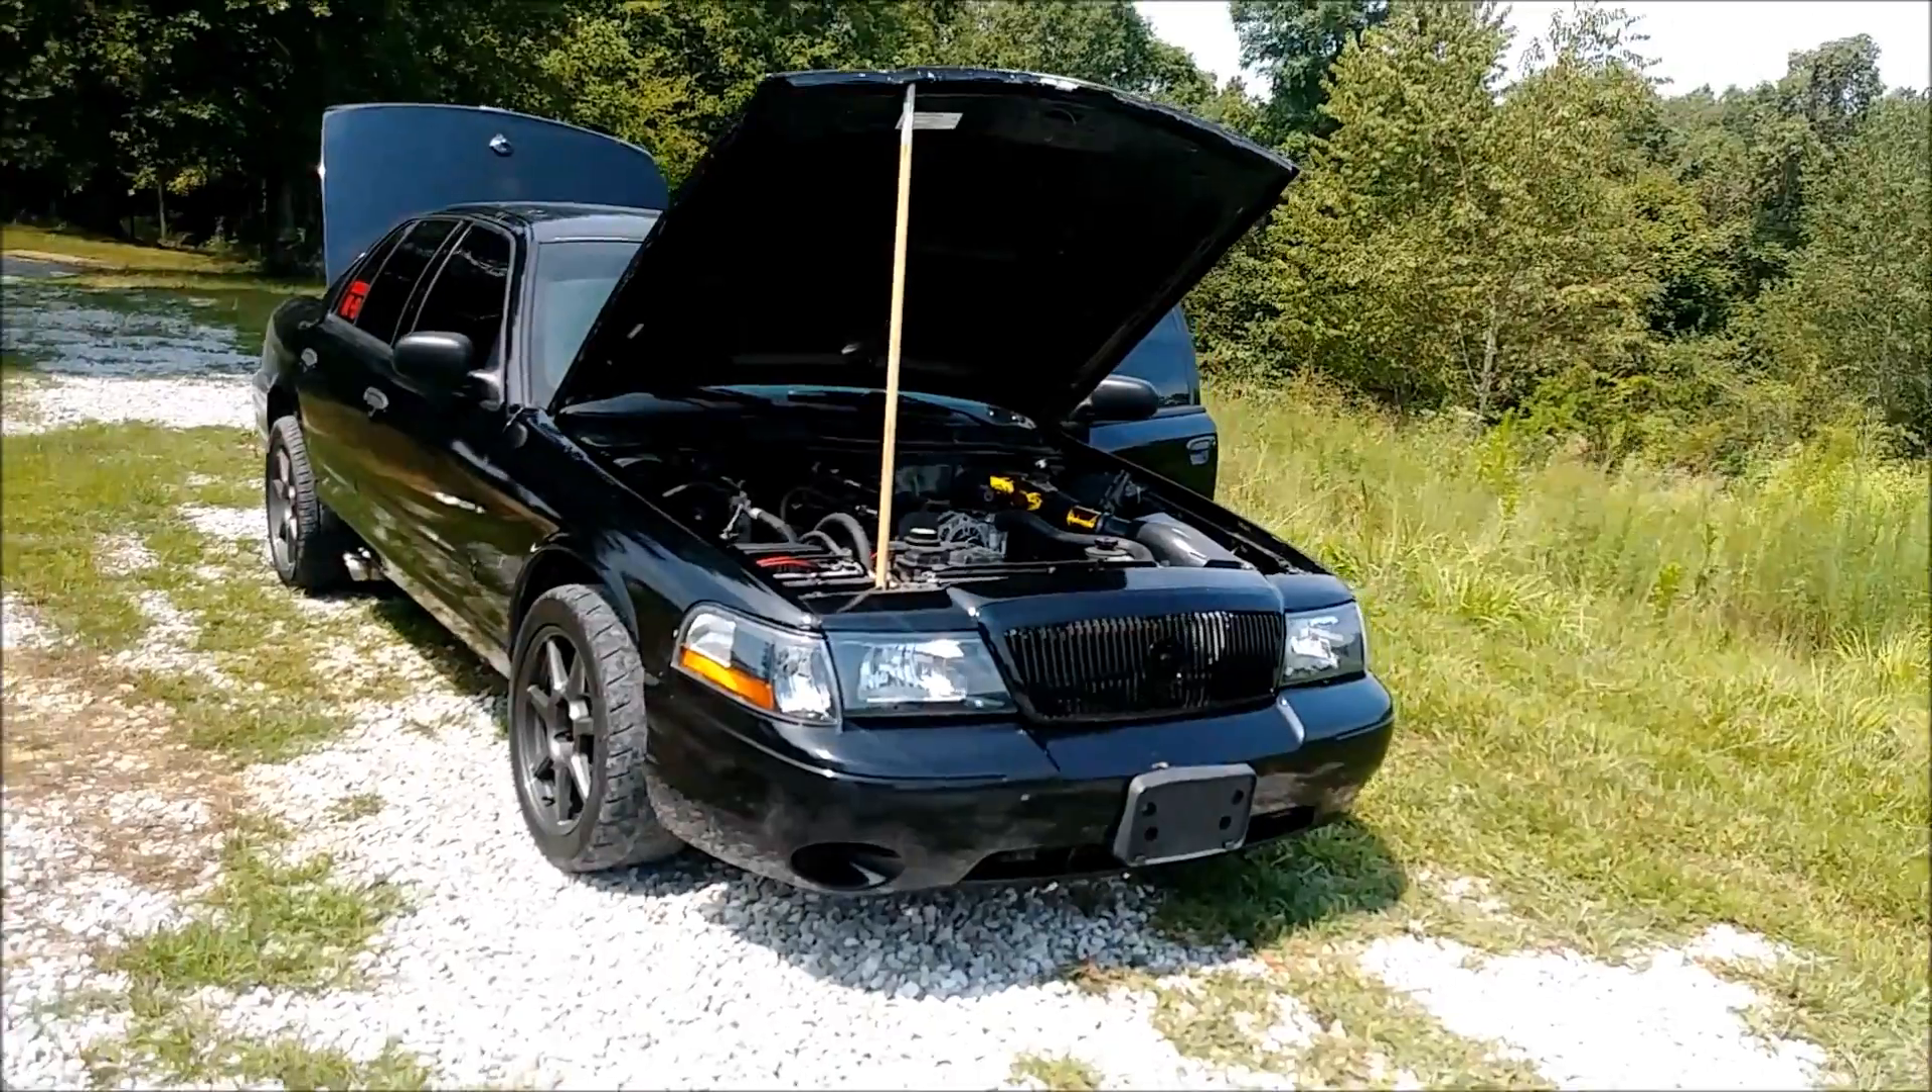But we finally finished installing the headlights the Marauder headlights on the Crown Vic.